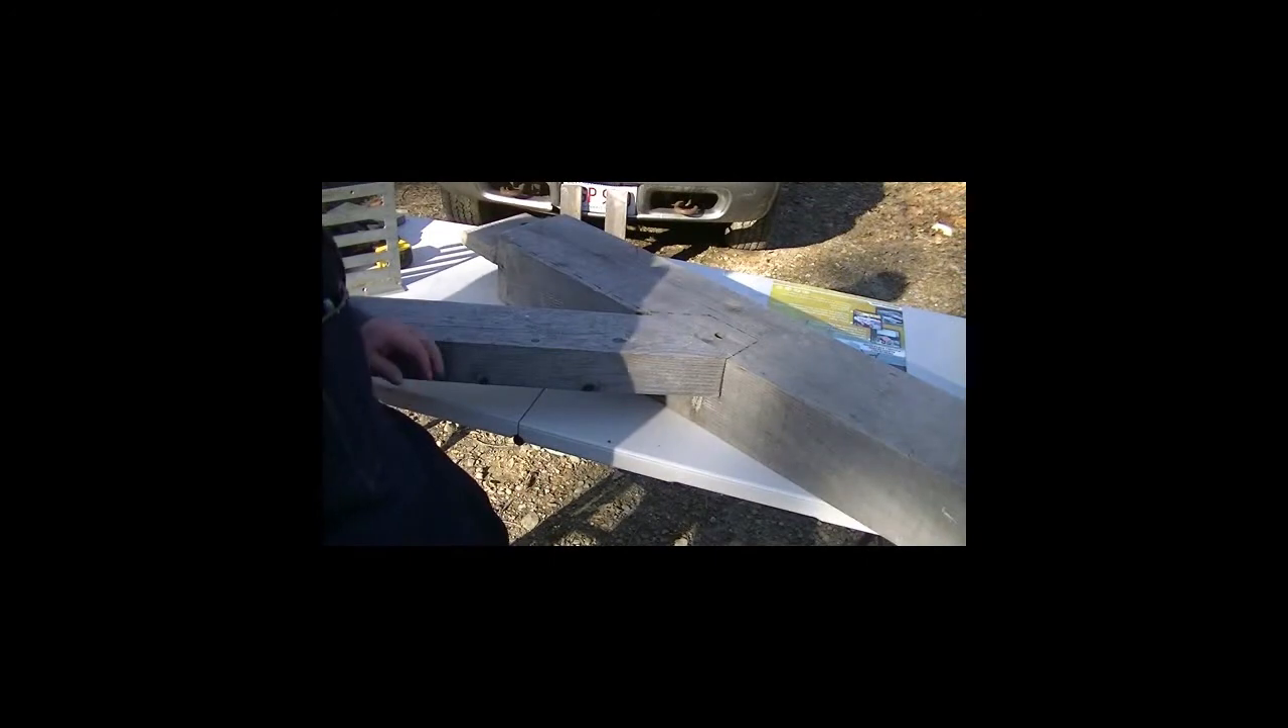On this timber which represents a tie beam in our building I've inserted the brace.